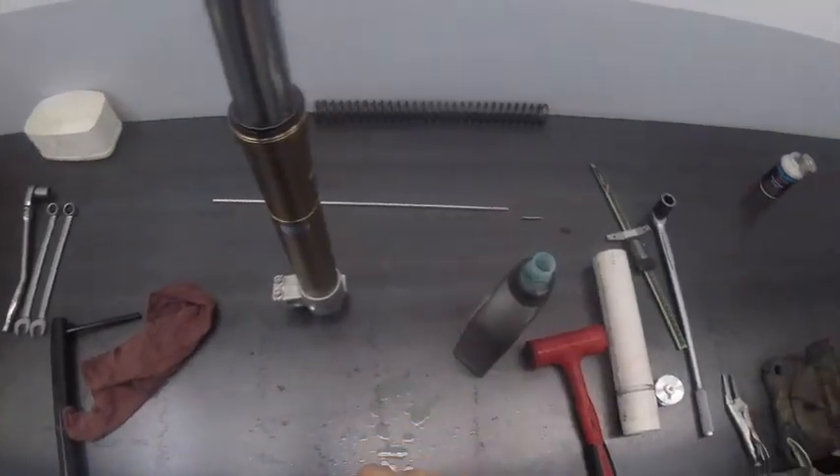So at this point we're just ready to put the spring back on.